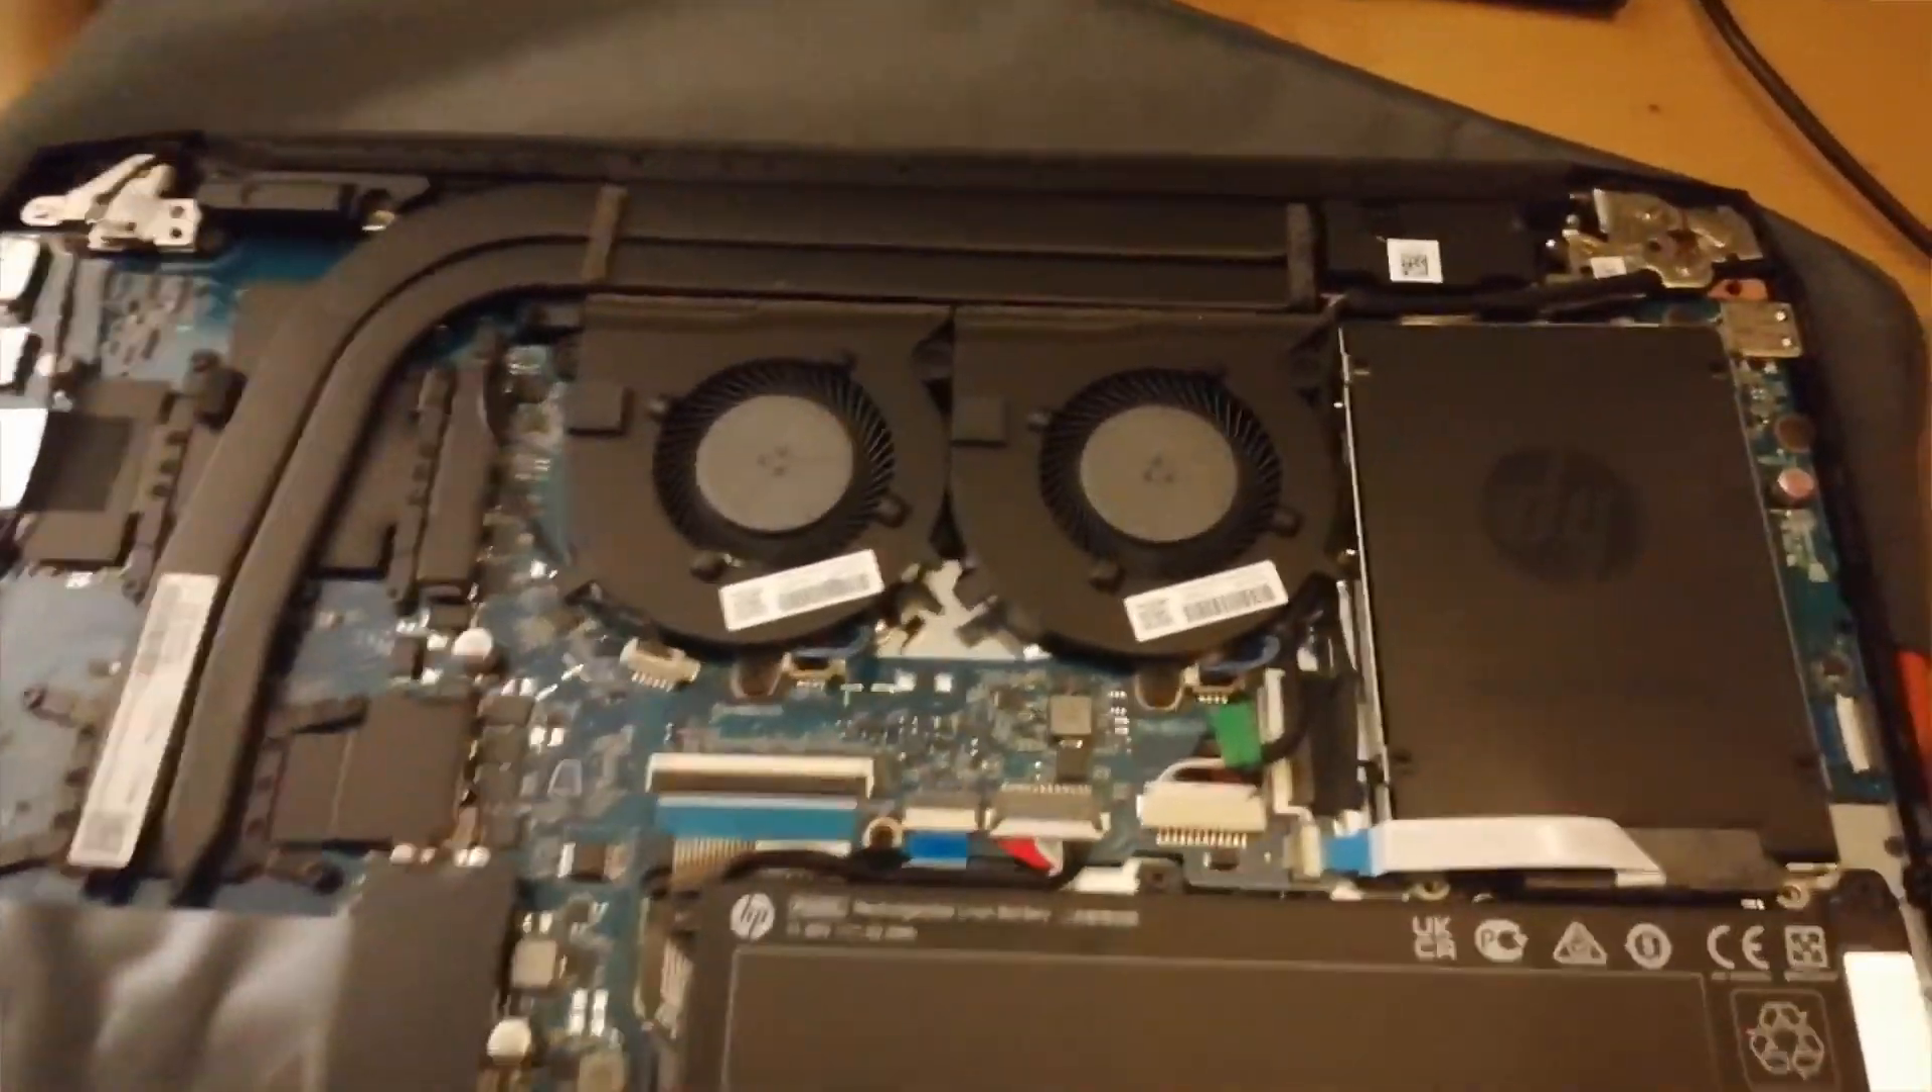Okay guys so now we've got the back successfully off.